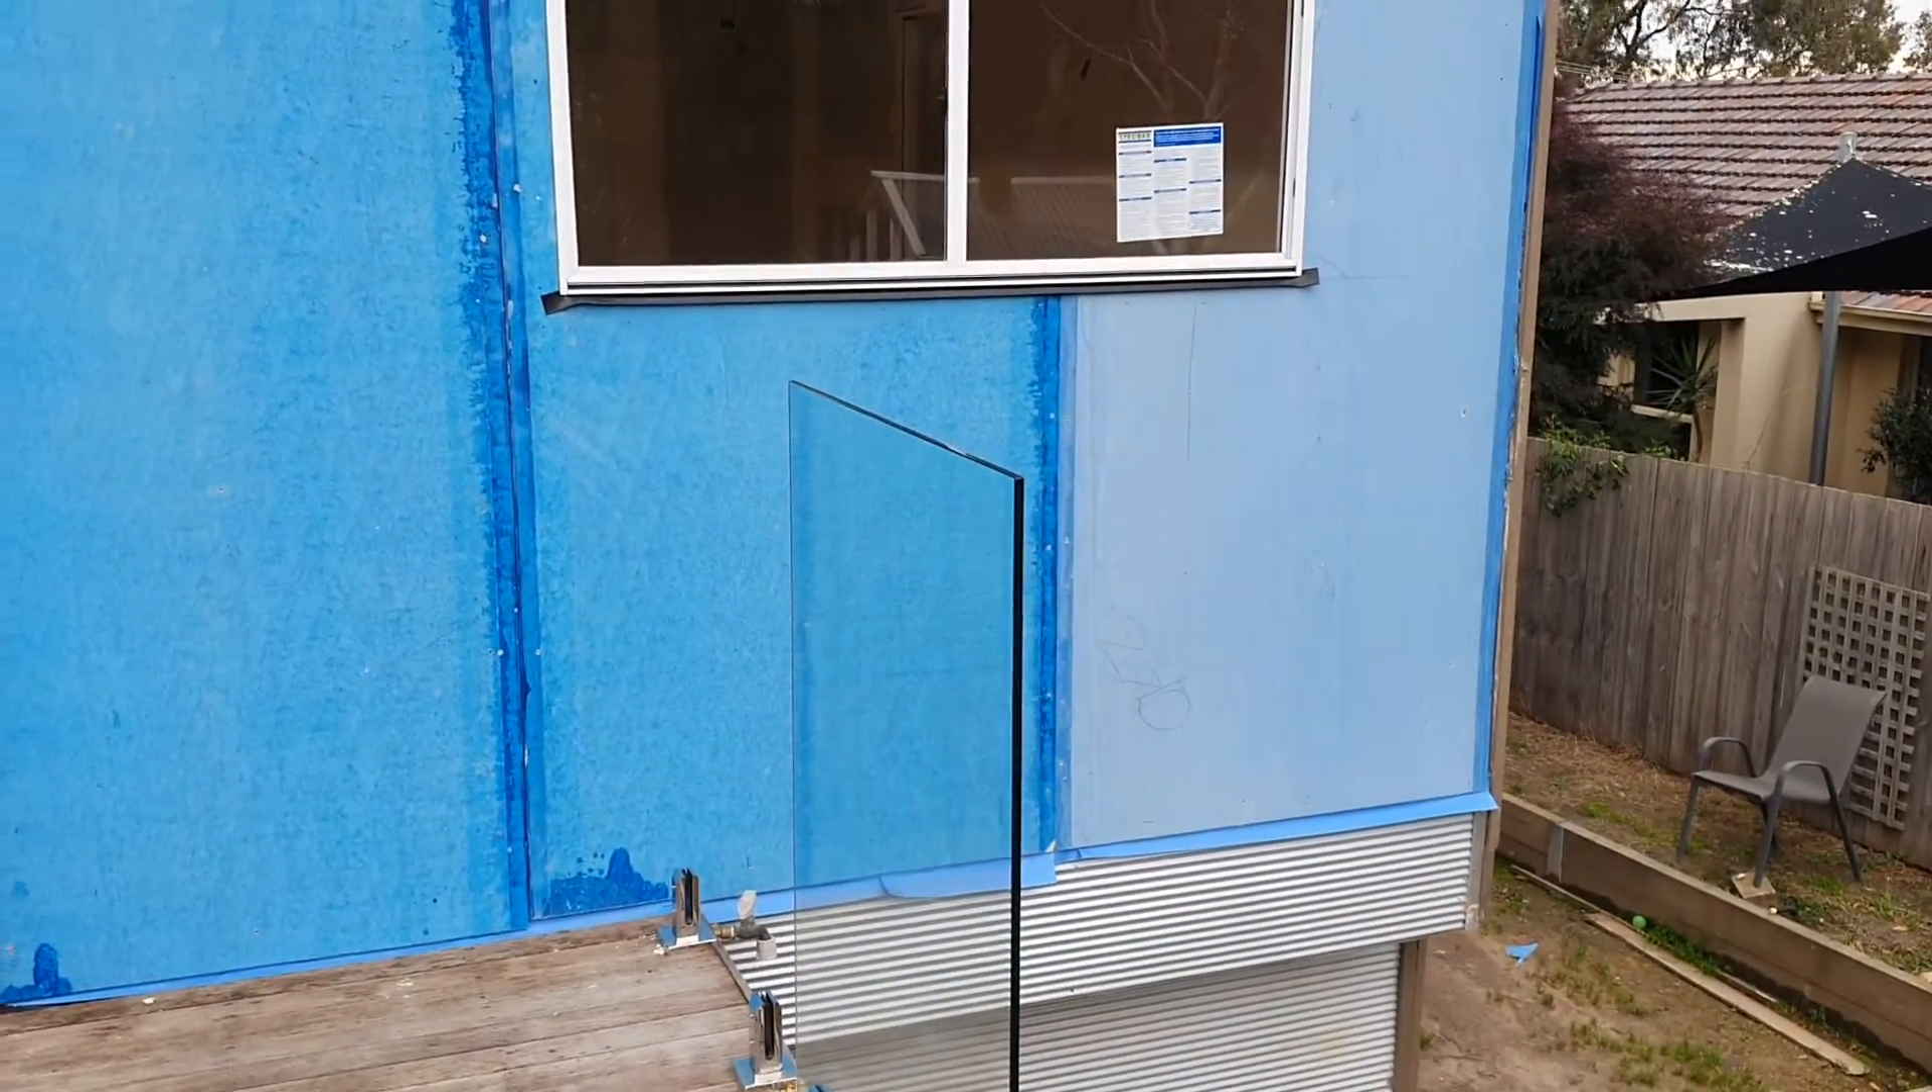But all the back of the house has now got blueboard on it, ready for render.